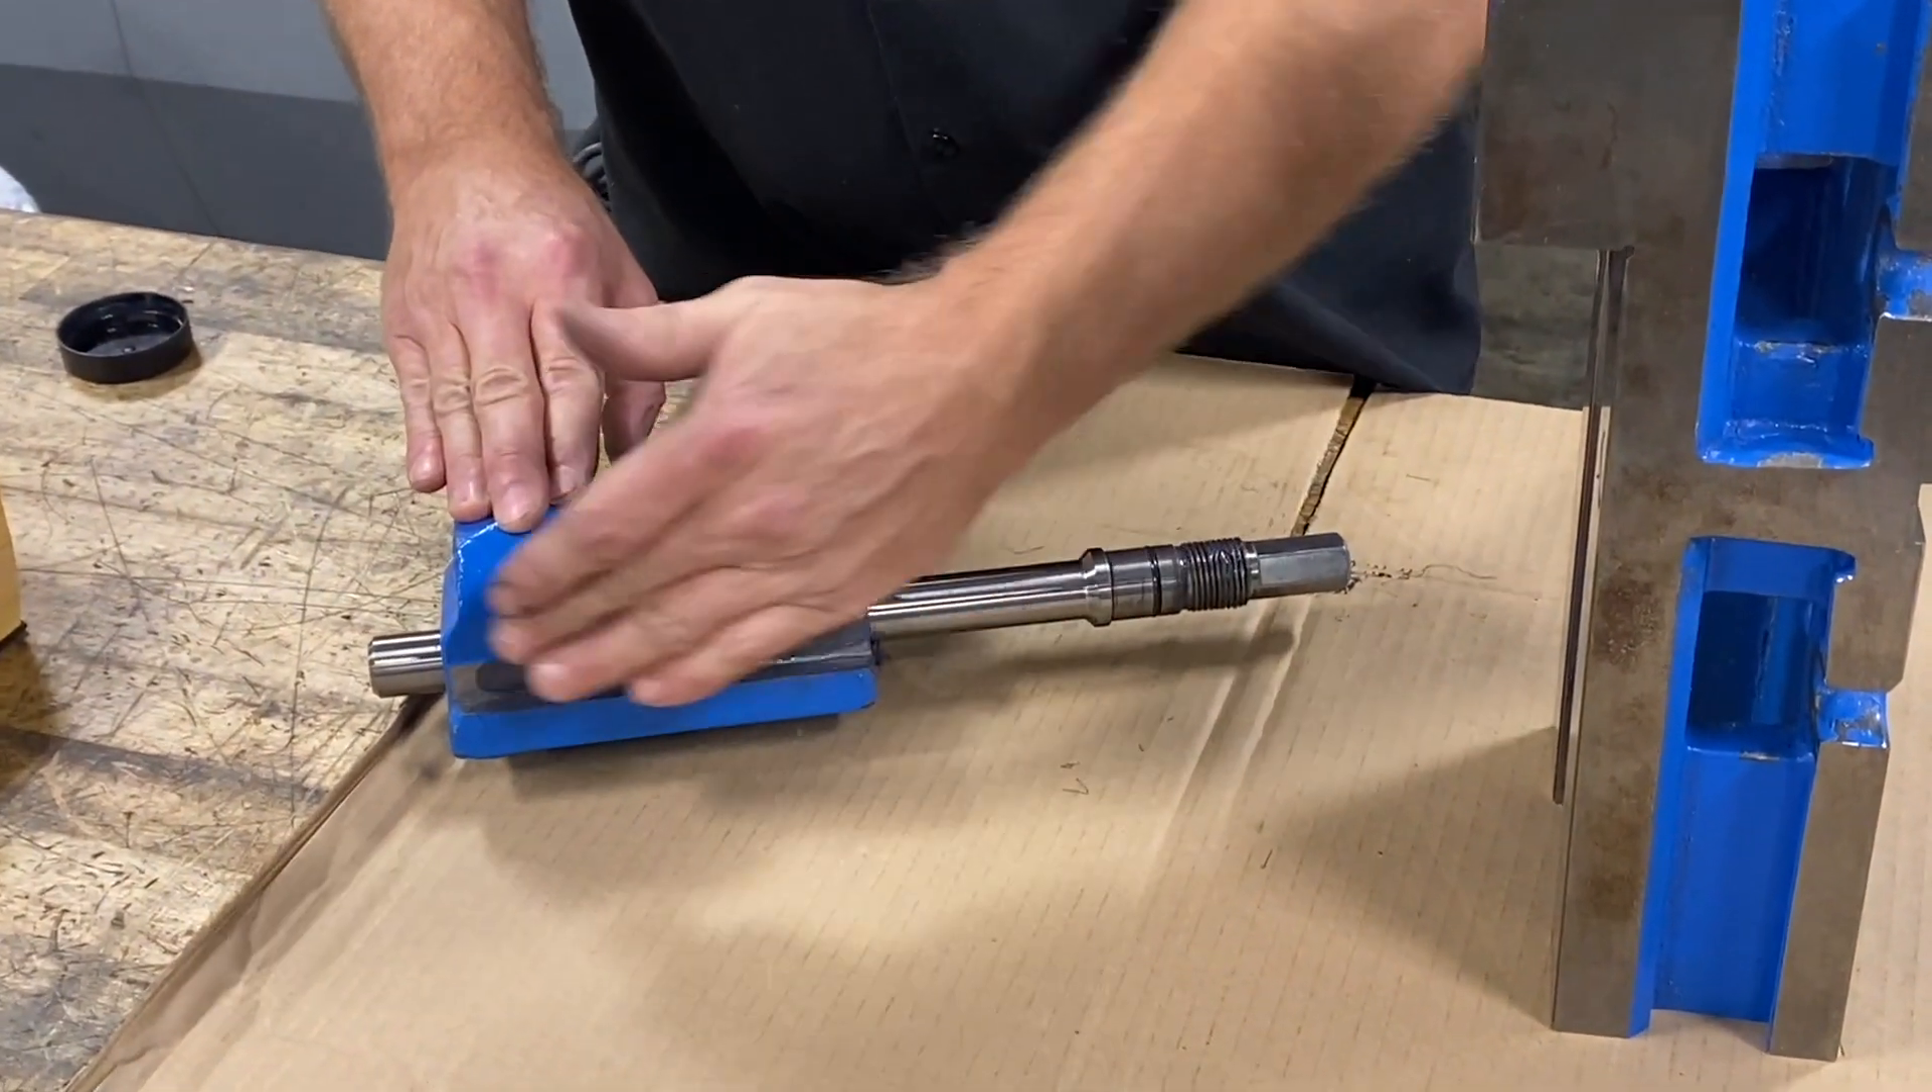So I went ahead and I assembled our lead screw into our movable portion here.